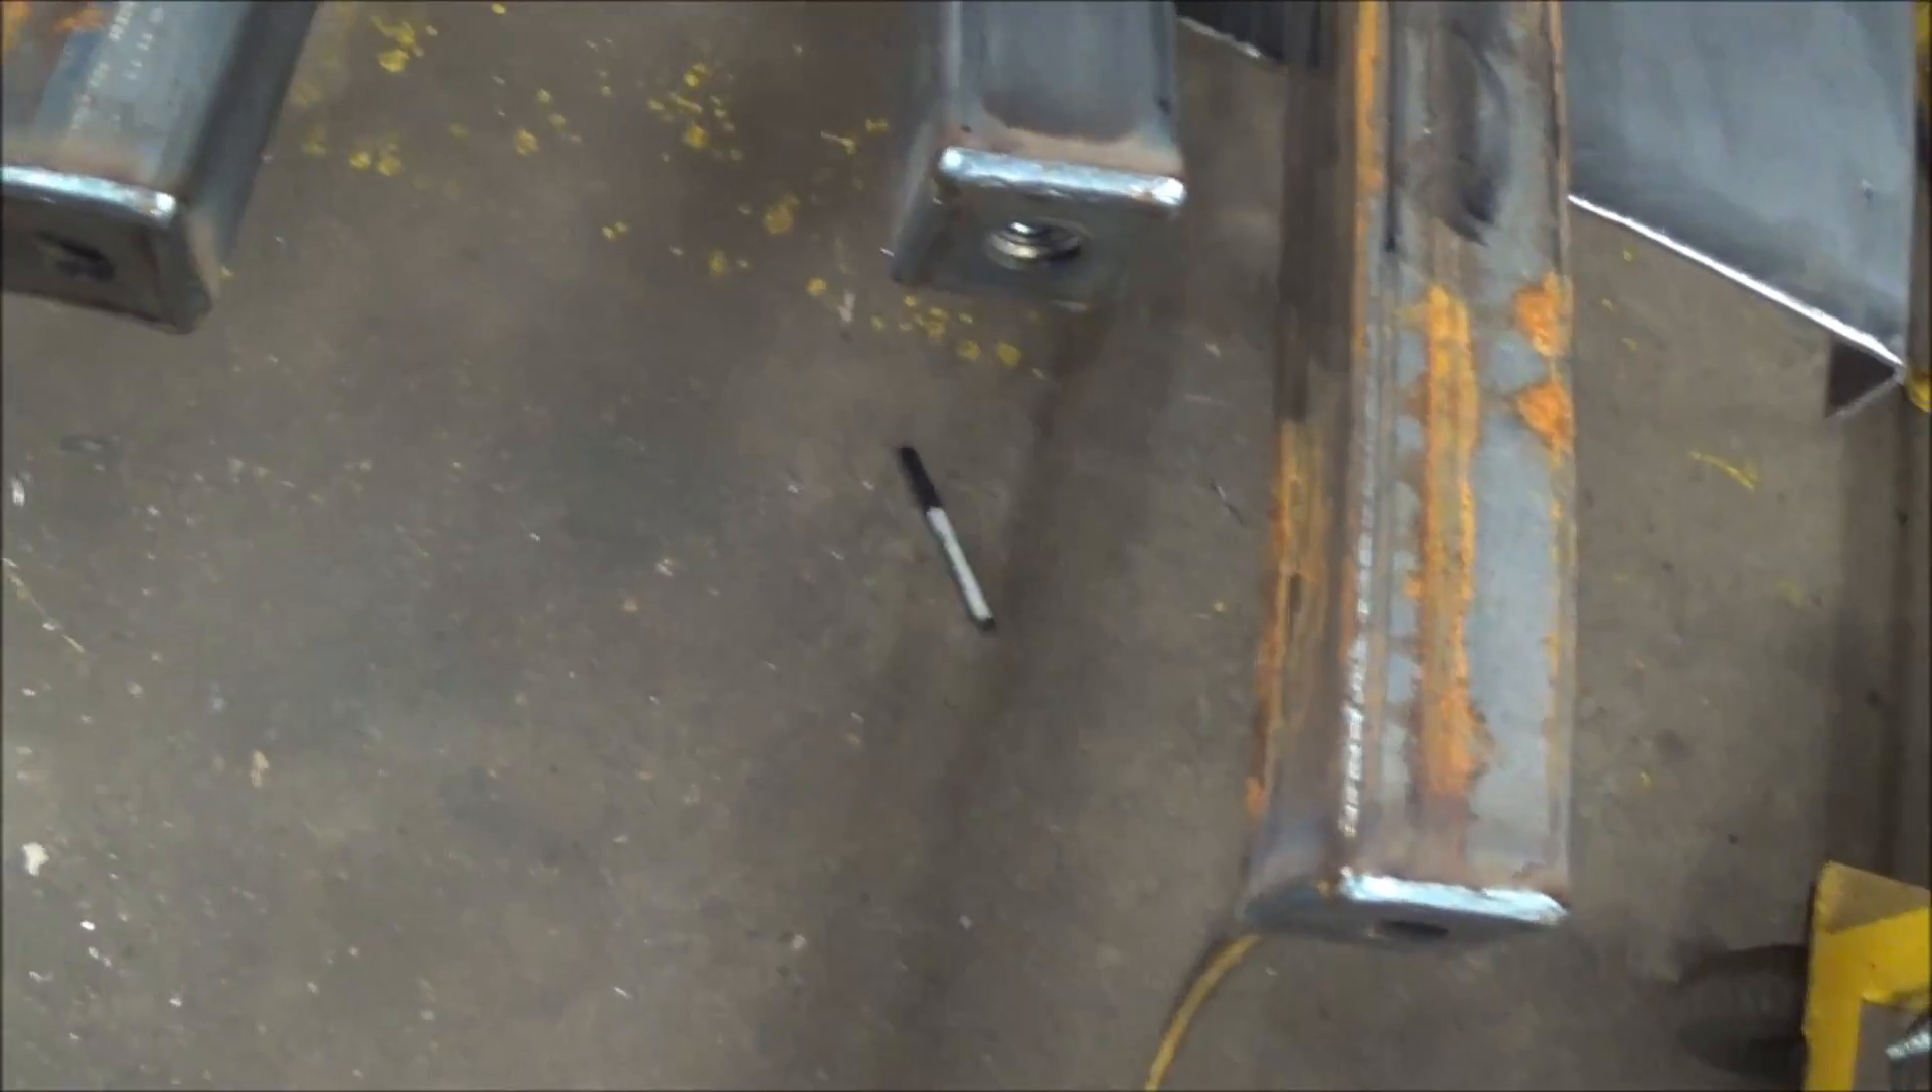Okay guys, so I've got my end caps put on my legs here for our adjusters, you know, to level the table out.